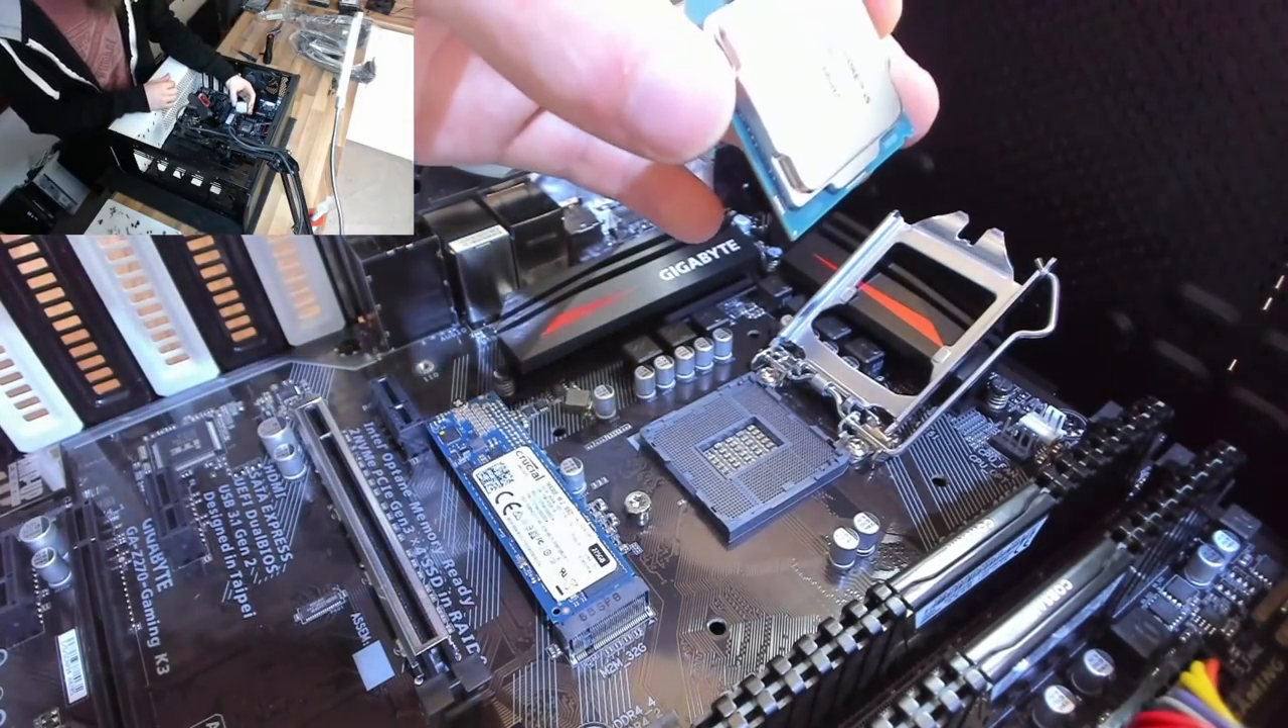So now we have the exposed CPU socket.